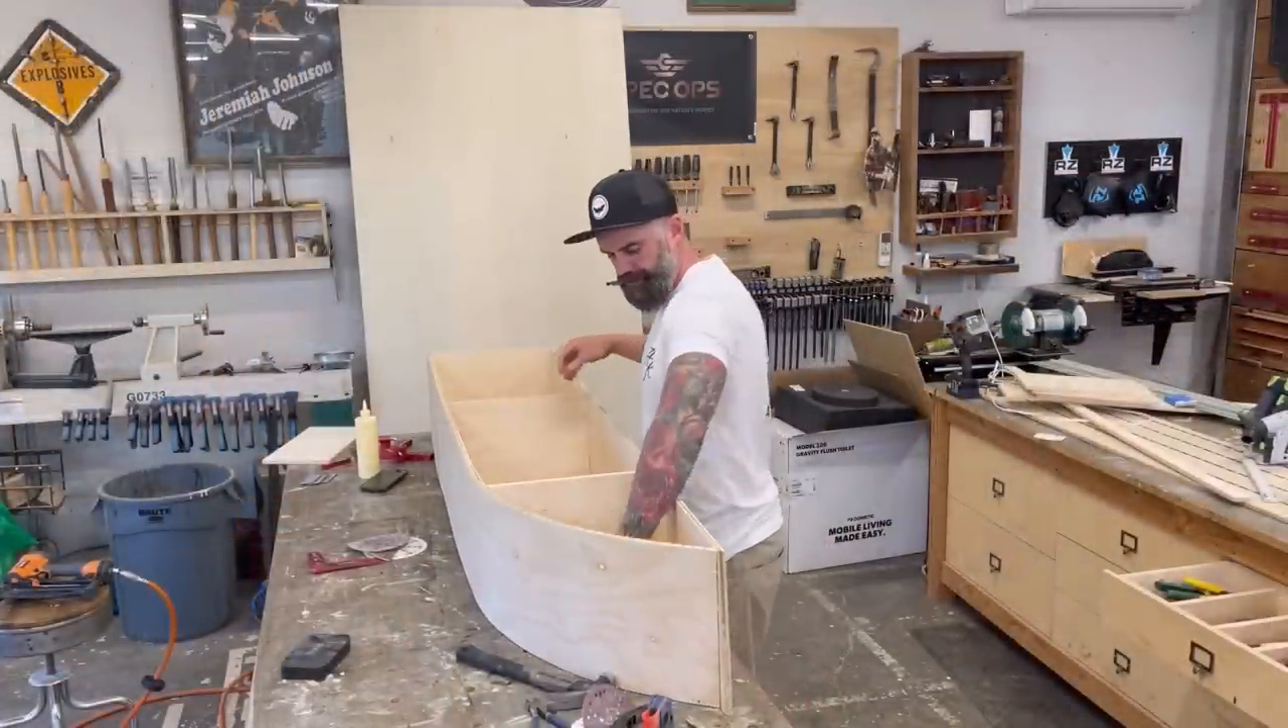I just glued and tacked my dividers in place, and now my first cabinet carcass, if you want to call it that, was constructed.